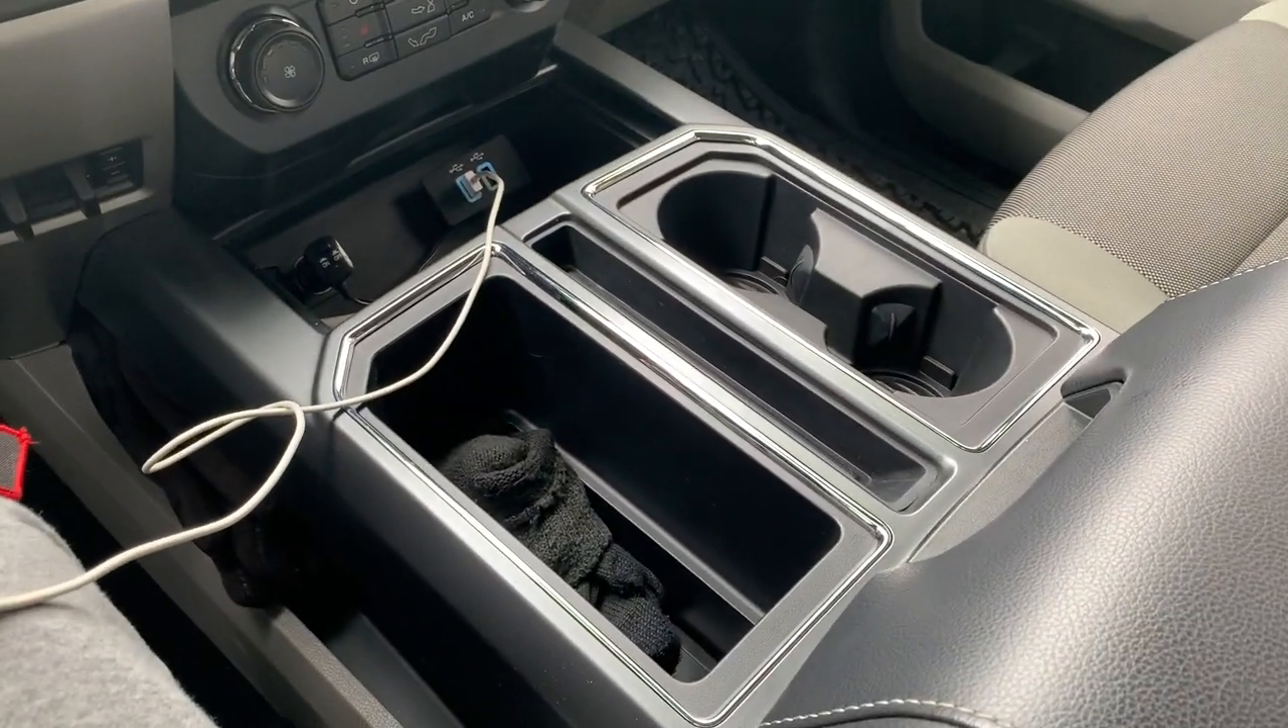So as you see, the, uh, center console is completely in.